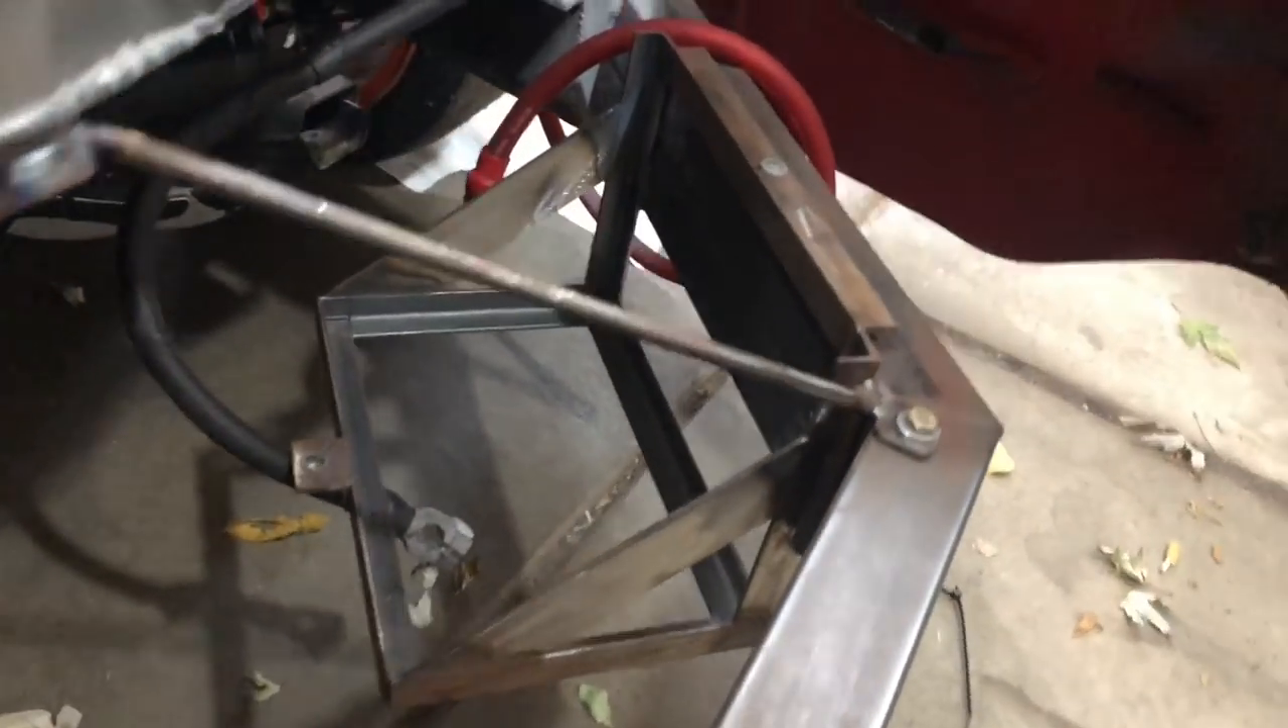So, we have our battery pulled out.